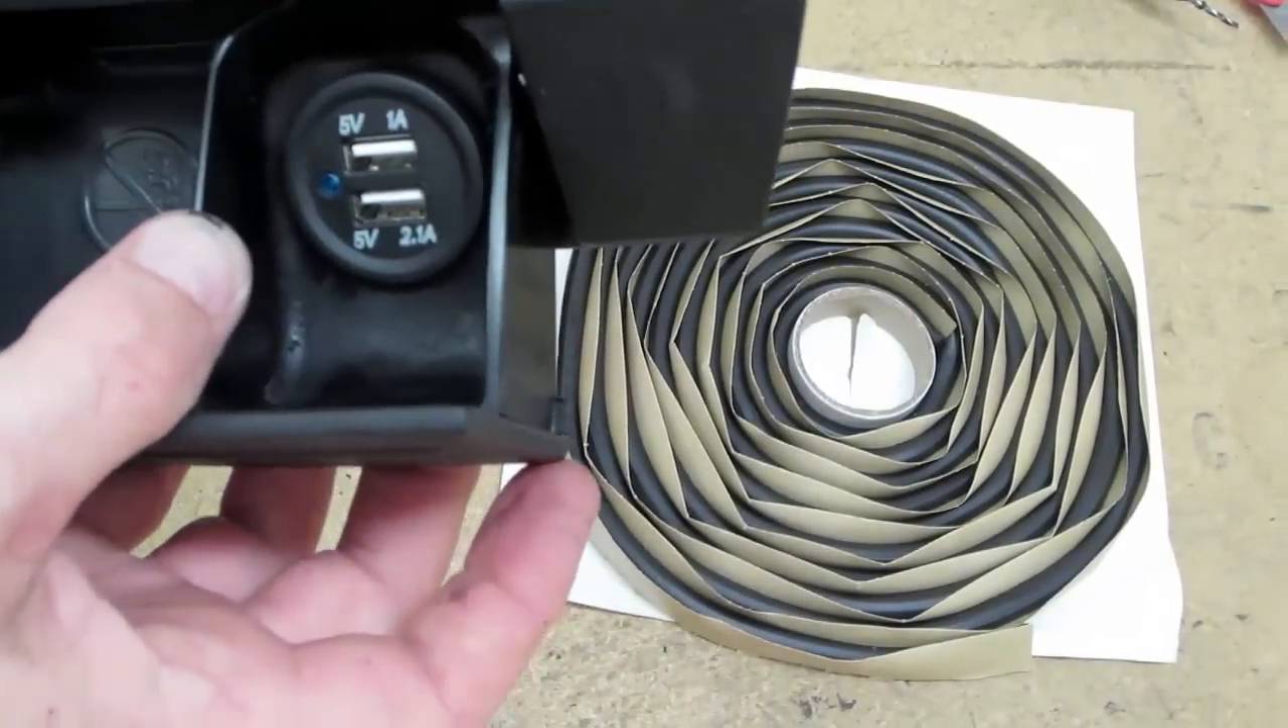Now that I got my hole enlarged a little bit you see my USB plug fits in there ever so nicely look at how nice that looks huh that is nice it's in there nice and flush too.